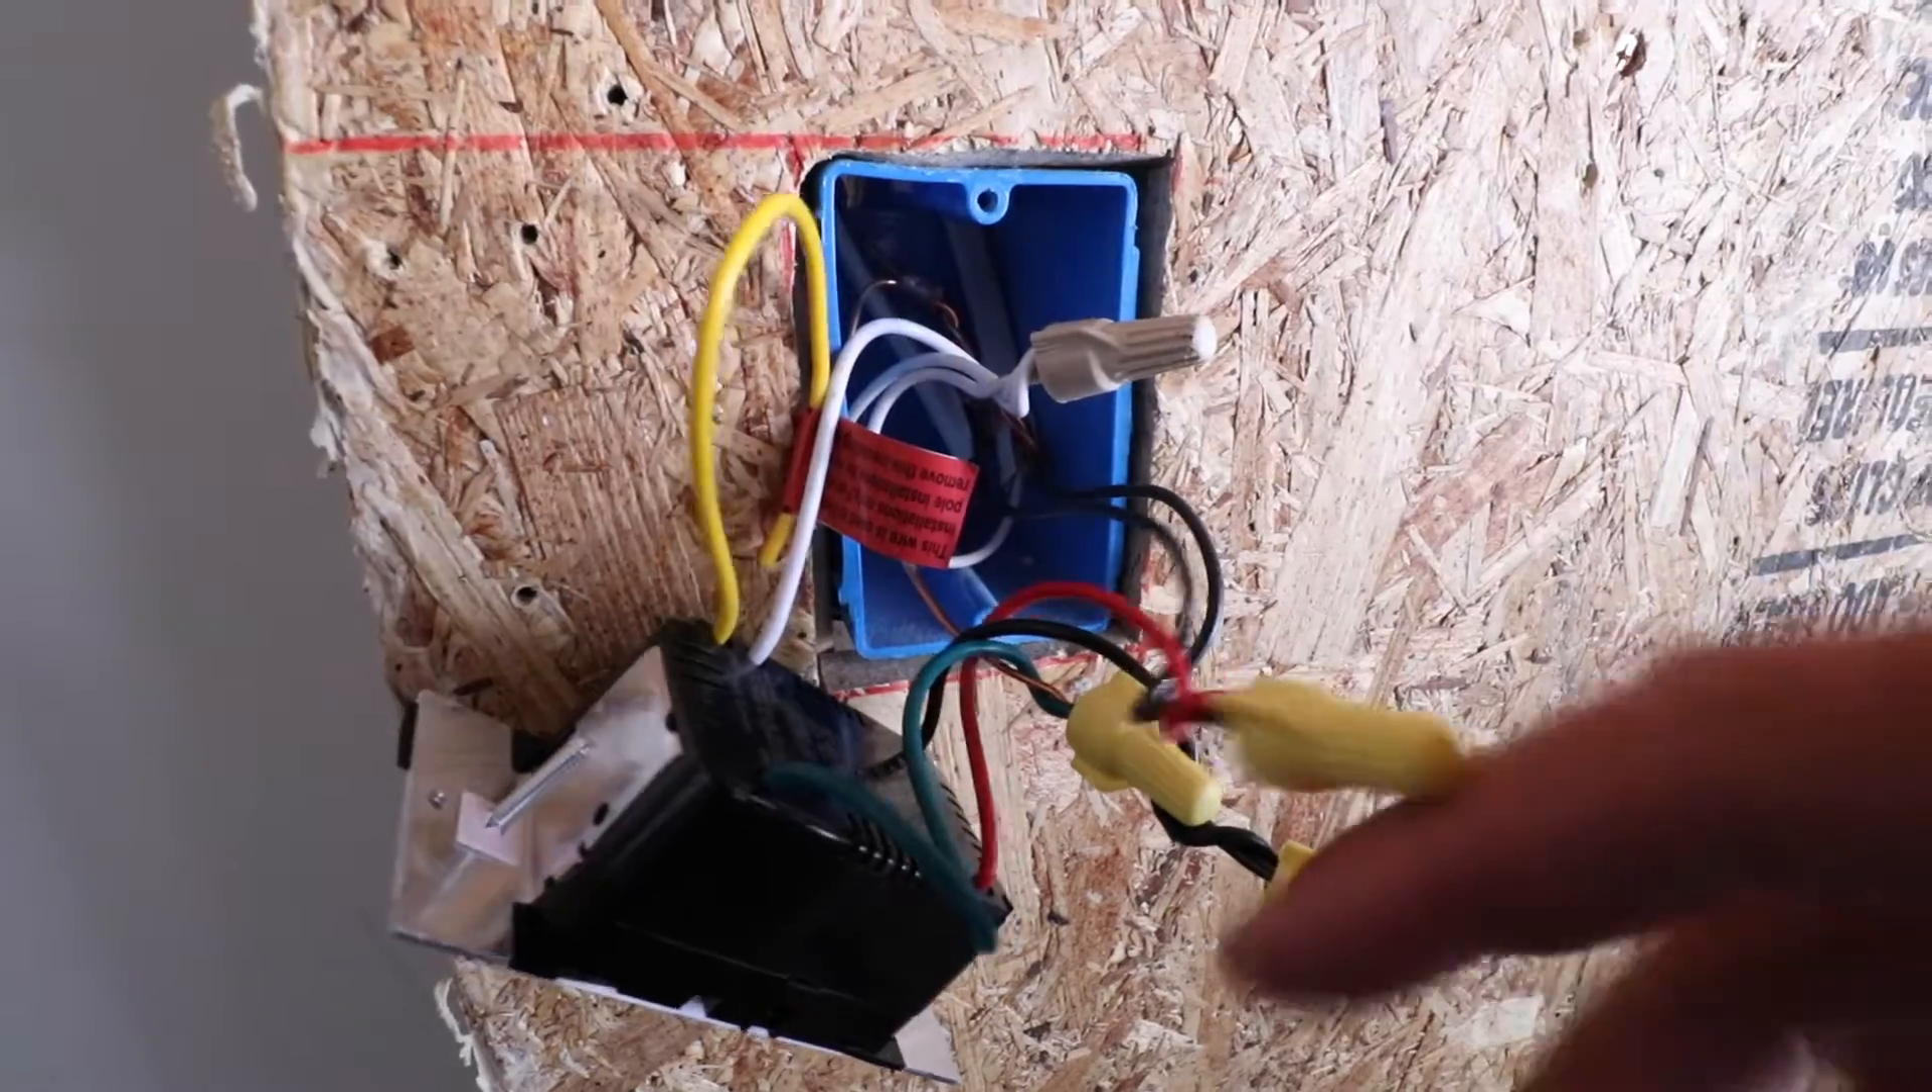Now that we've got everything wired up all we need to do is put these wires back into the junction box.